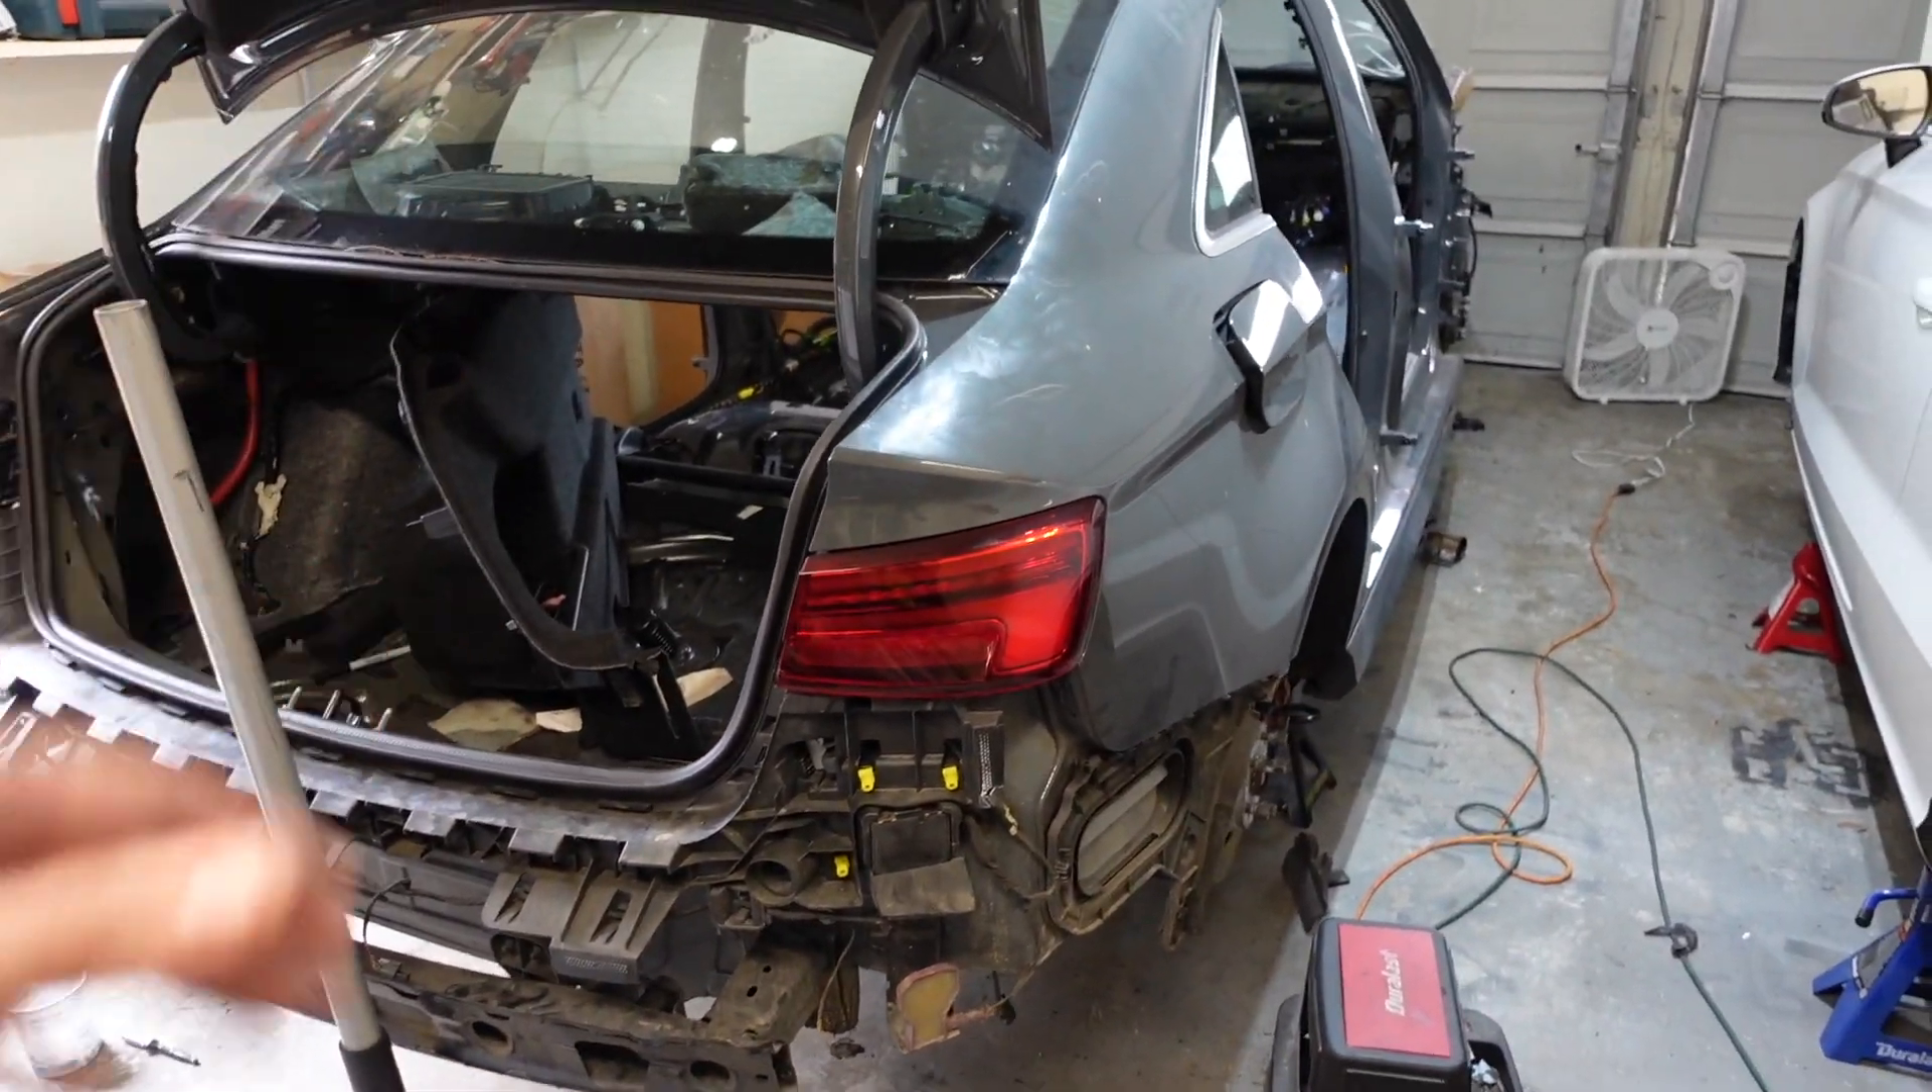As you can see this car is mostly taken apart.